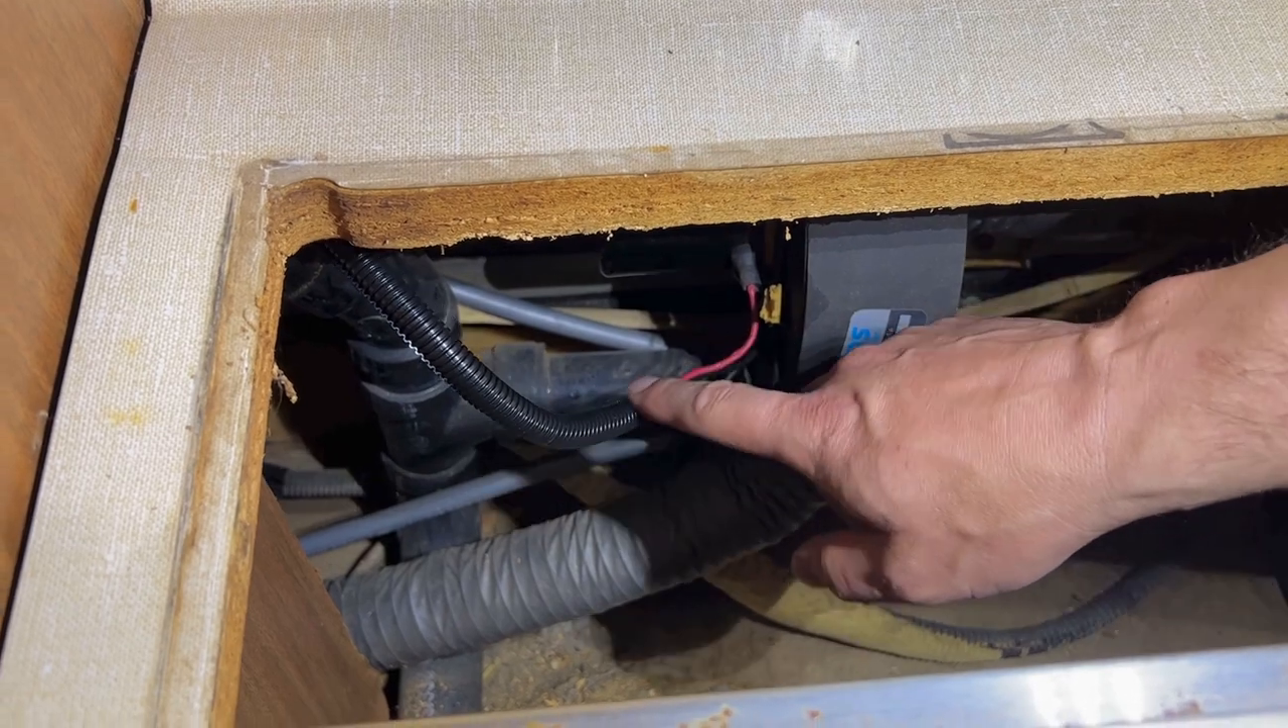I put a little flex loom on here to just kind of protect the wires.